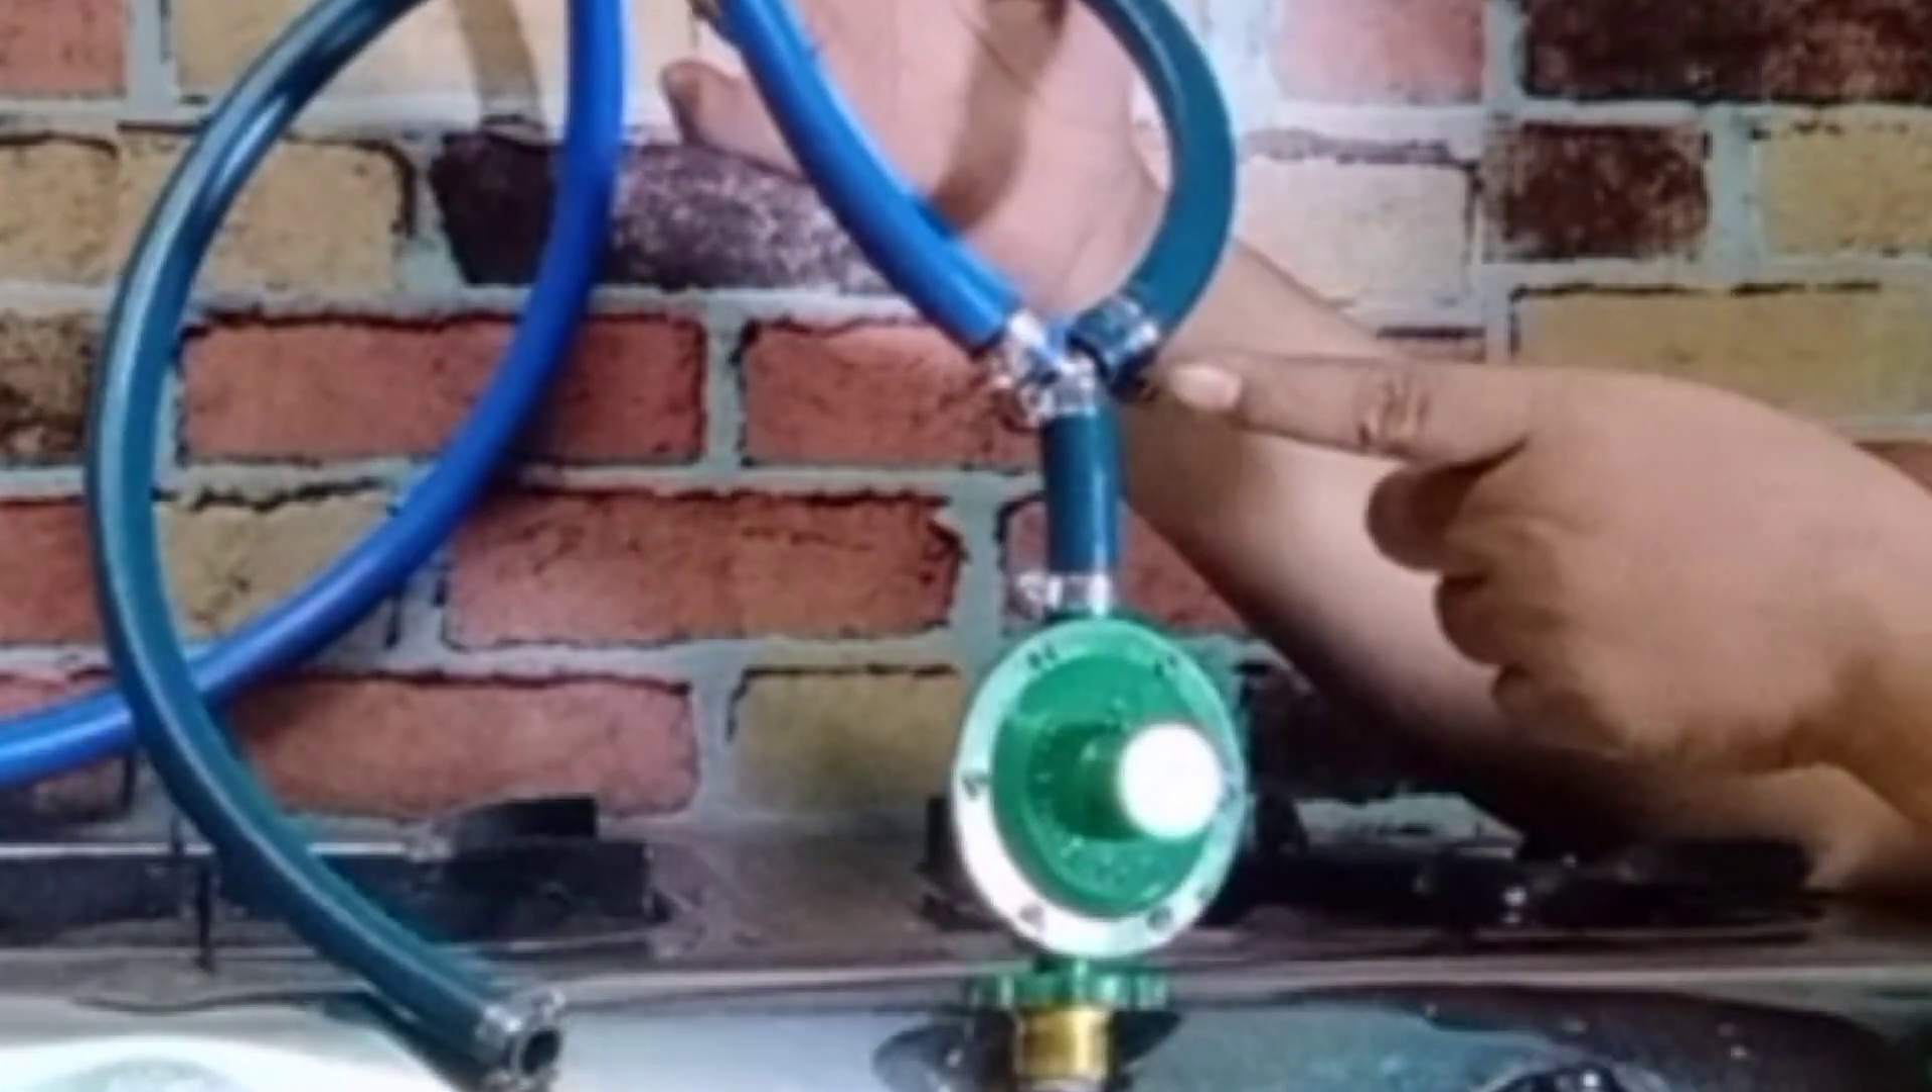So, ayan po Nakakabit na yung ating dalawang hose Sa Y connector.